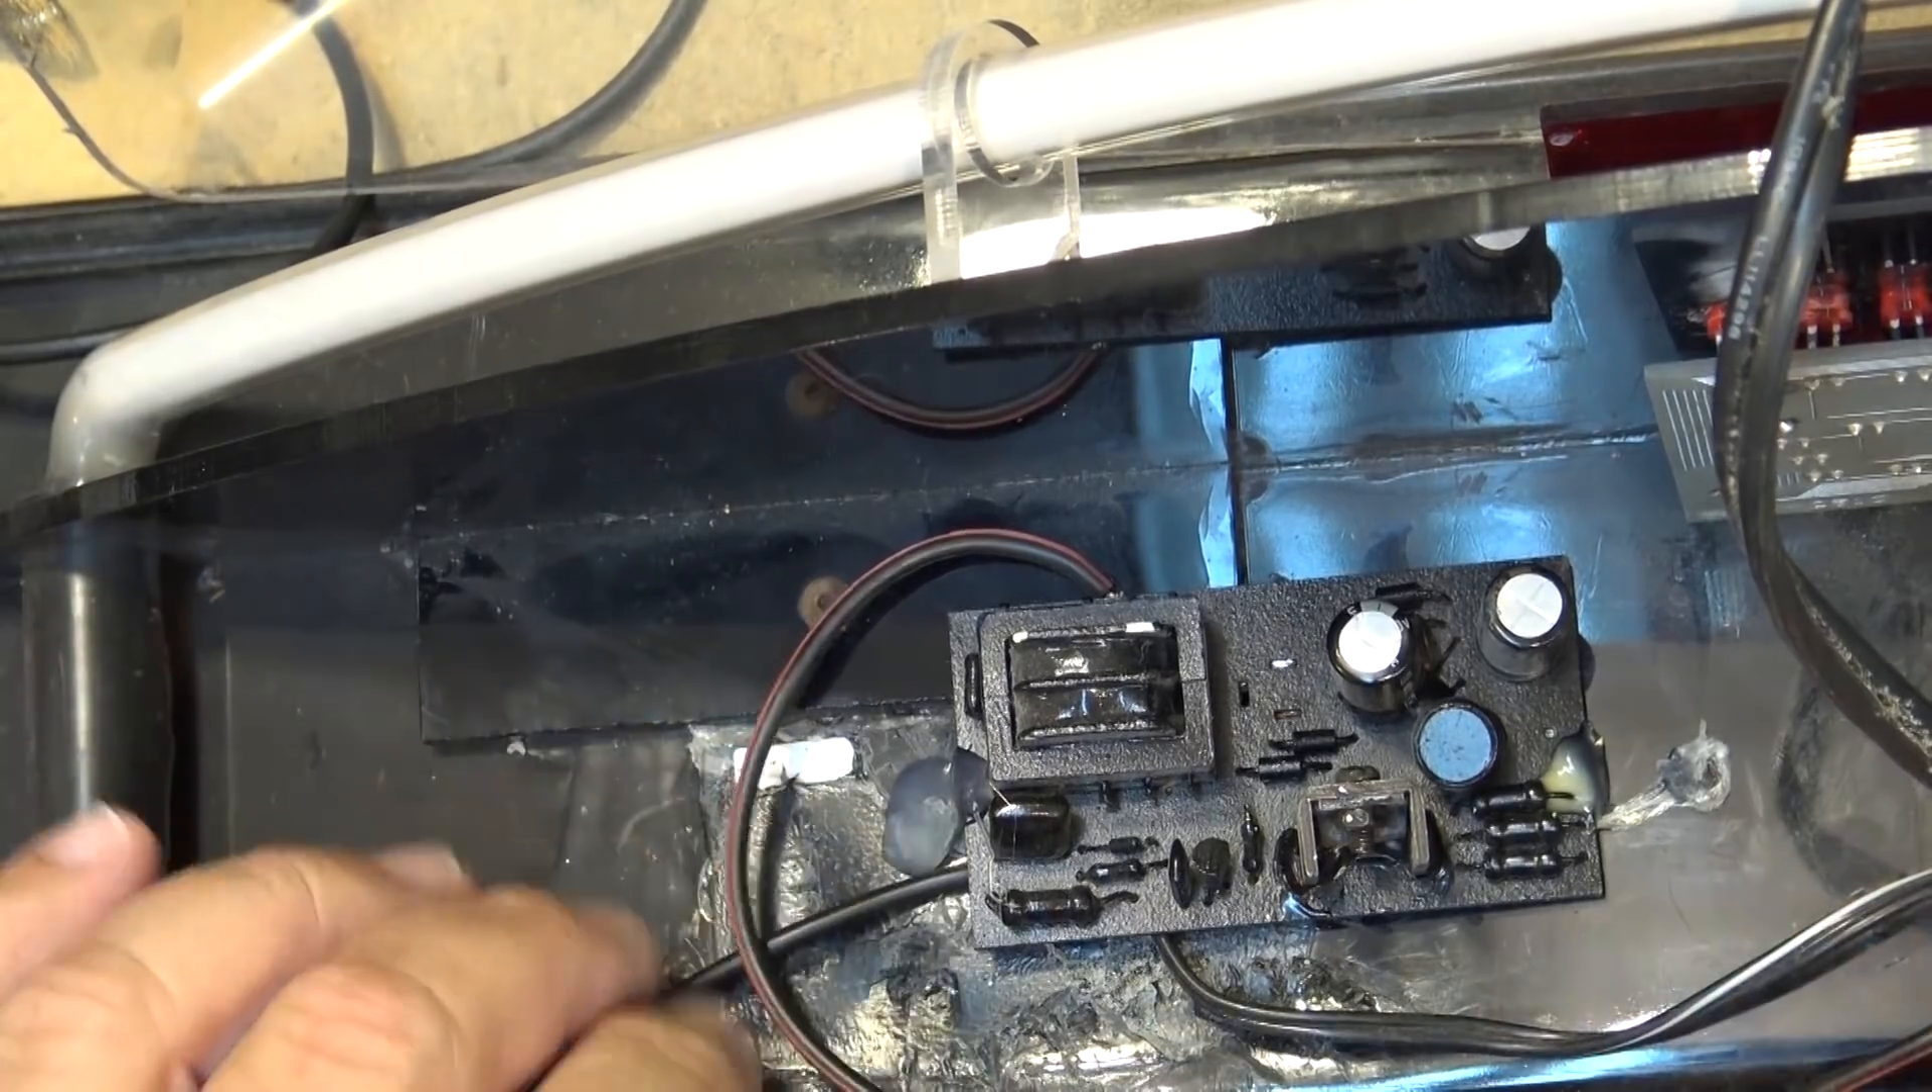Okay this is the inverter to this unit here and it's been glued down with hot snot.